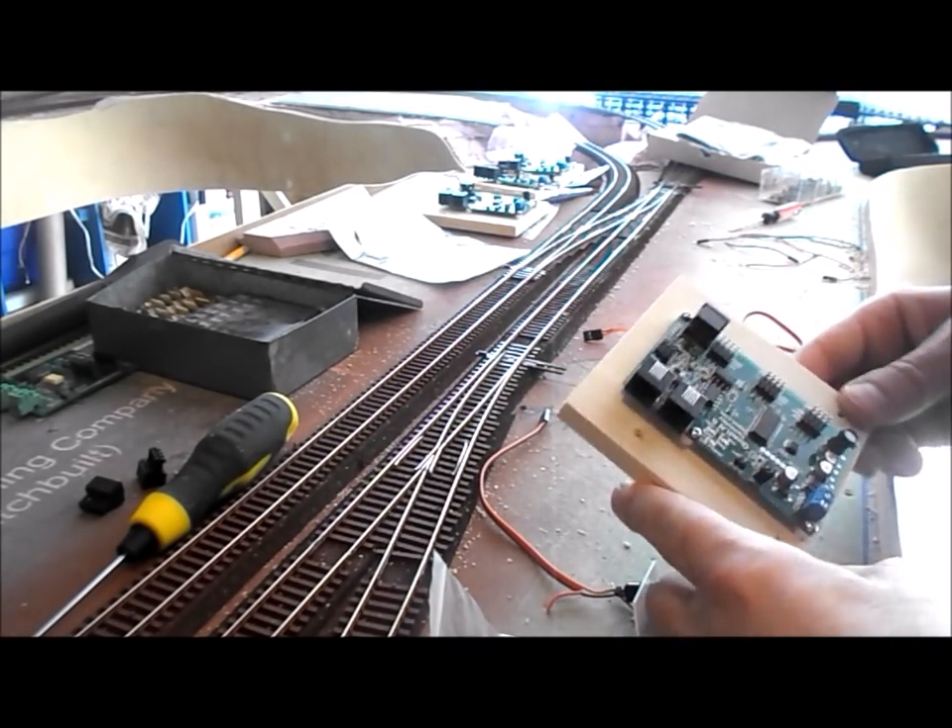I've mounted the boards on squares of plywood.